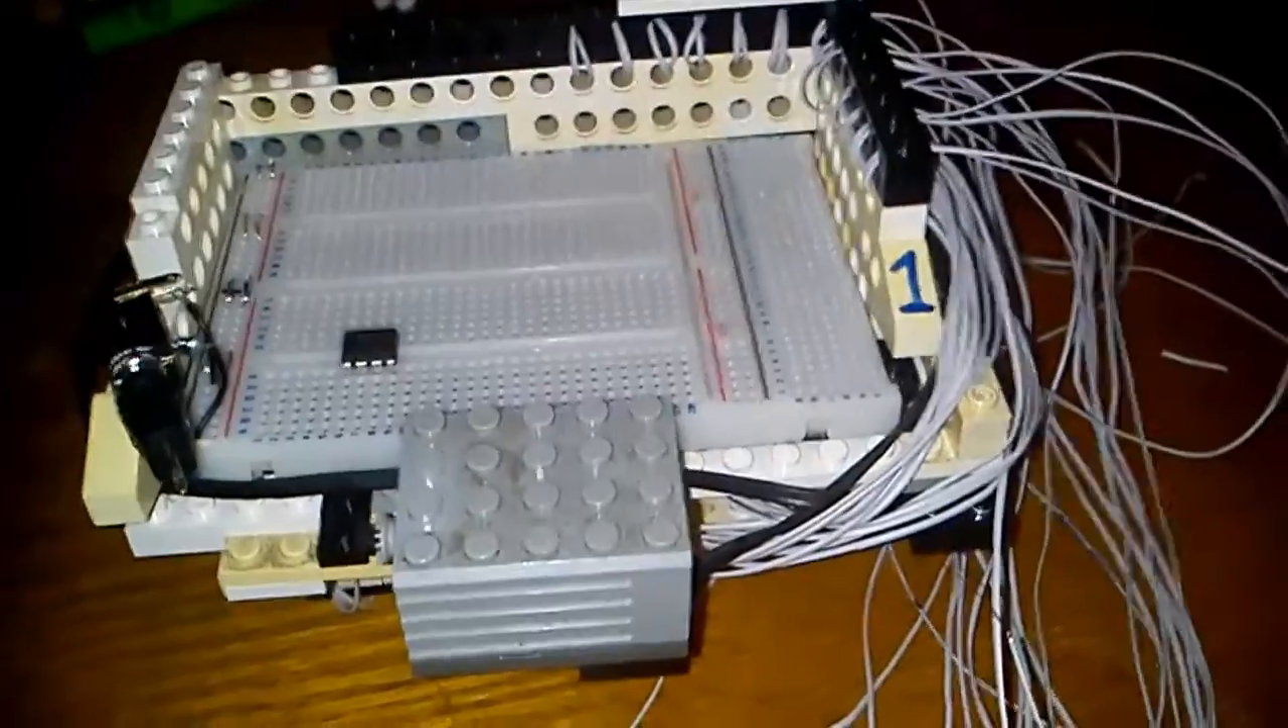I've got the breadboard on top, it's all one unit, all I've got to do is put in the ethernet cable and all that stuff there and just proceed to play around with it.